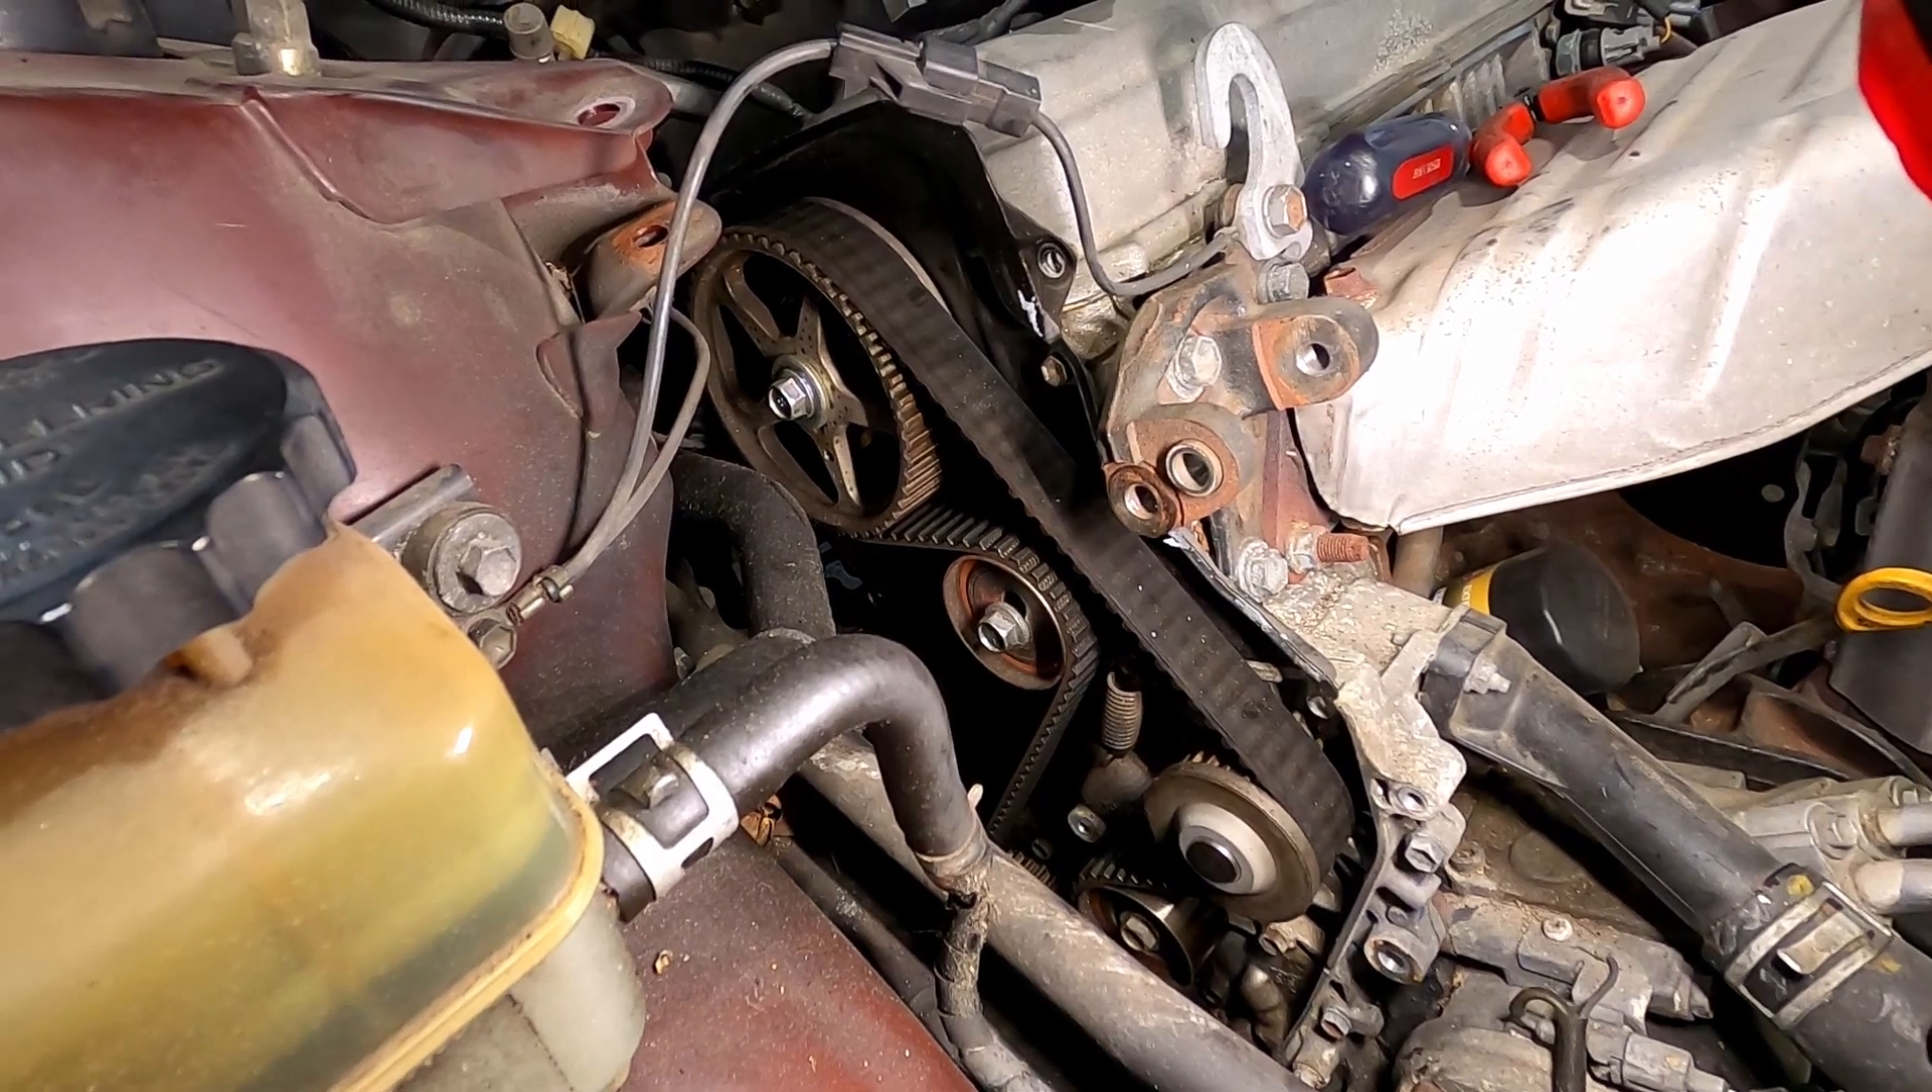So i got the lower part of the cover out and now we have a full access to the timing belt.